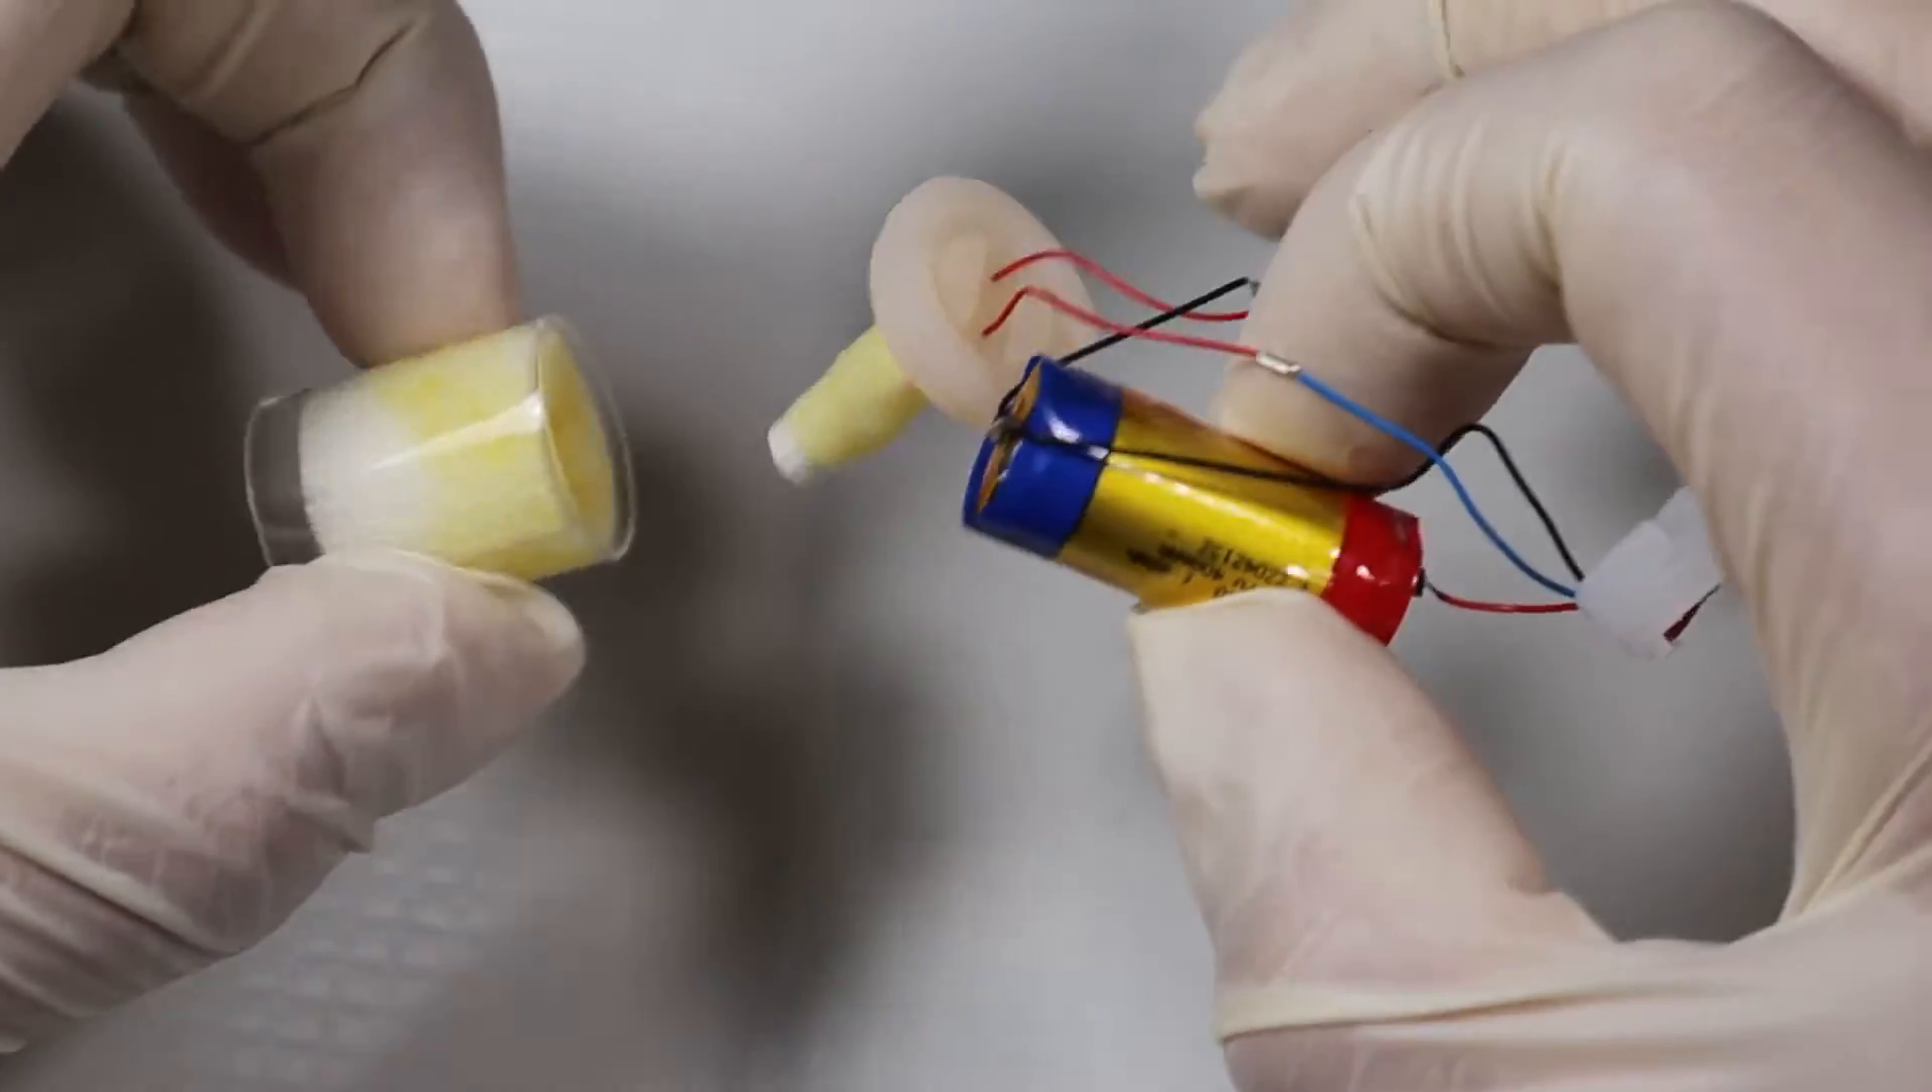Okay so the device is now apart and you can see here's the lithium cell.